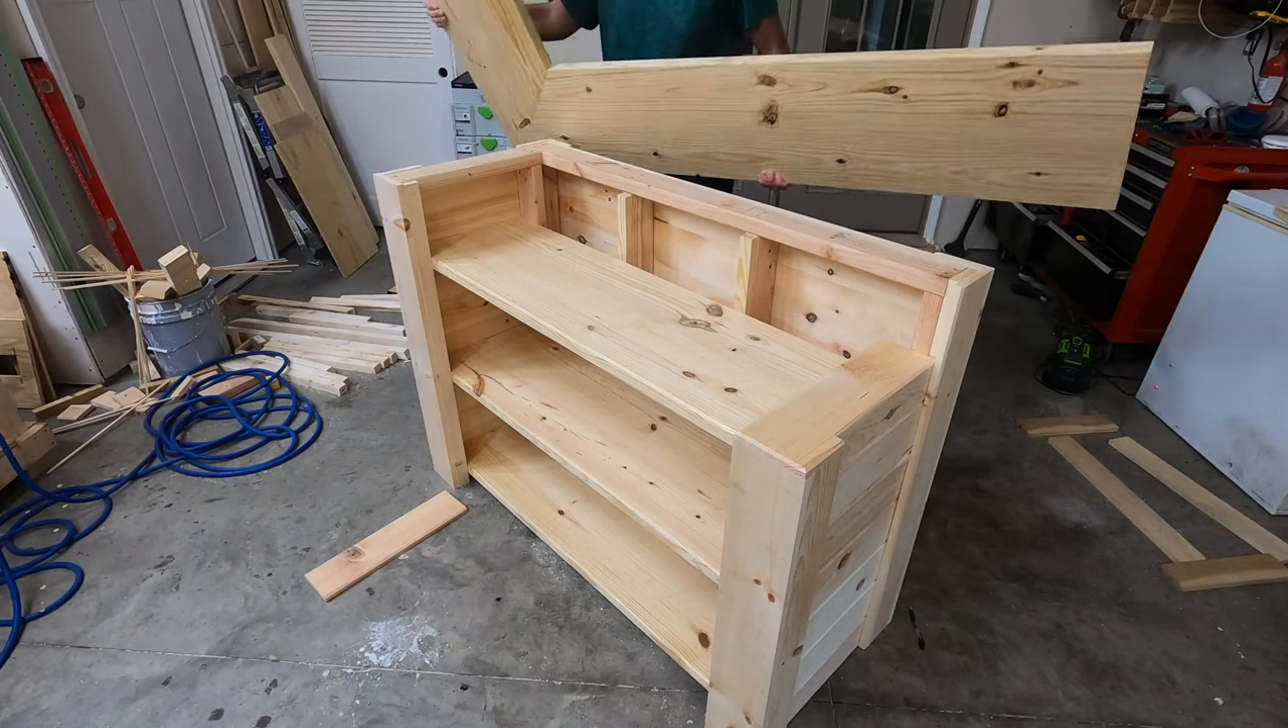Before we put those final top panels on the inside we need to attach the bar top.